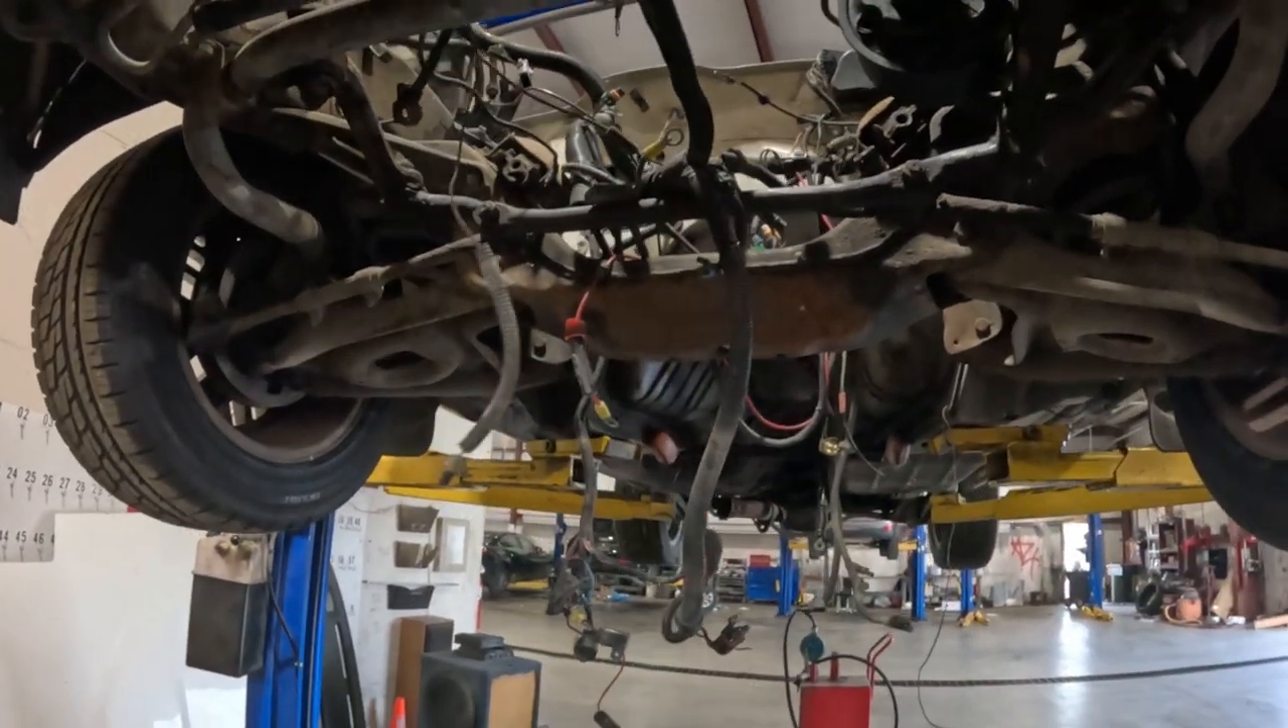We've got all these wires and everything hanging right here. And we need to get this harness out of here.